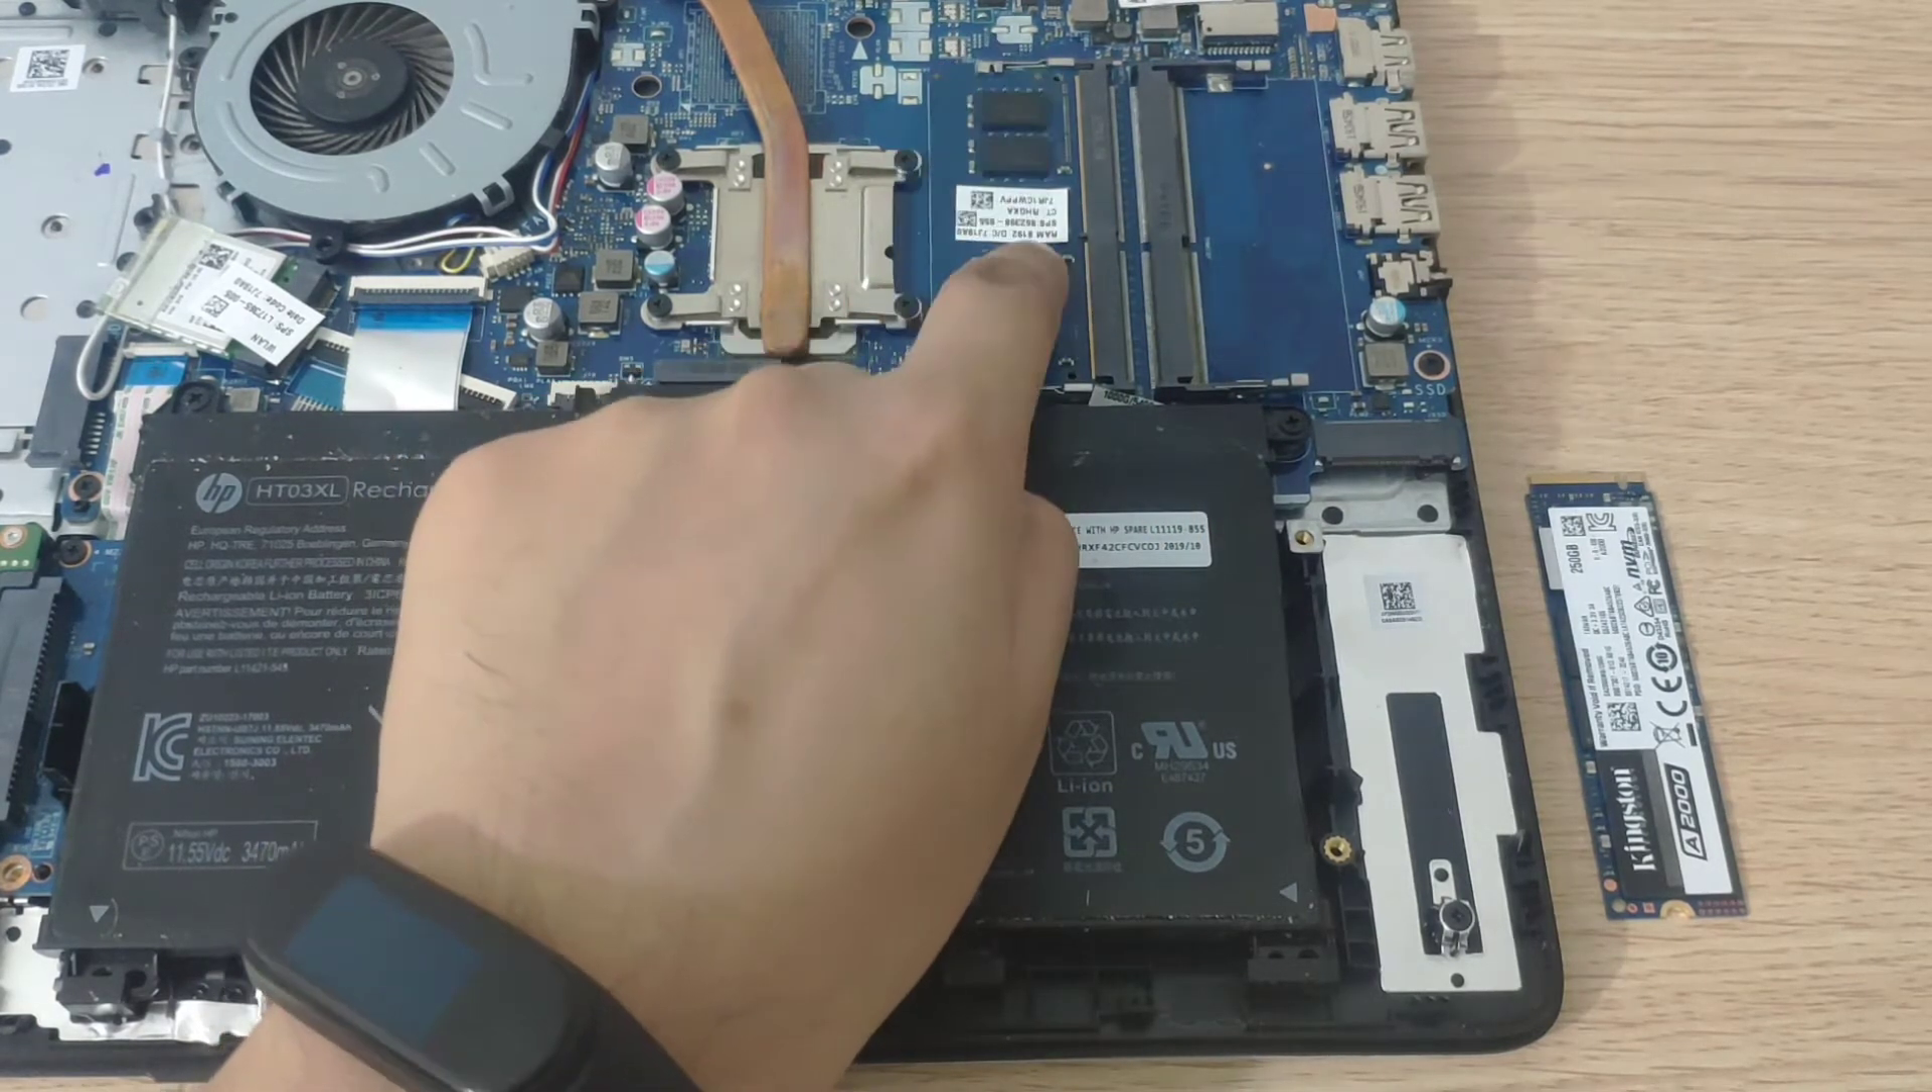And also as you can see I still got that slot empty which is where I'm going to upgrade my other RAM stick.